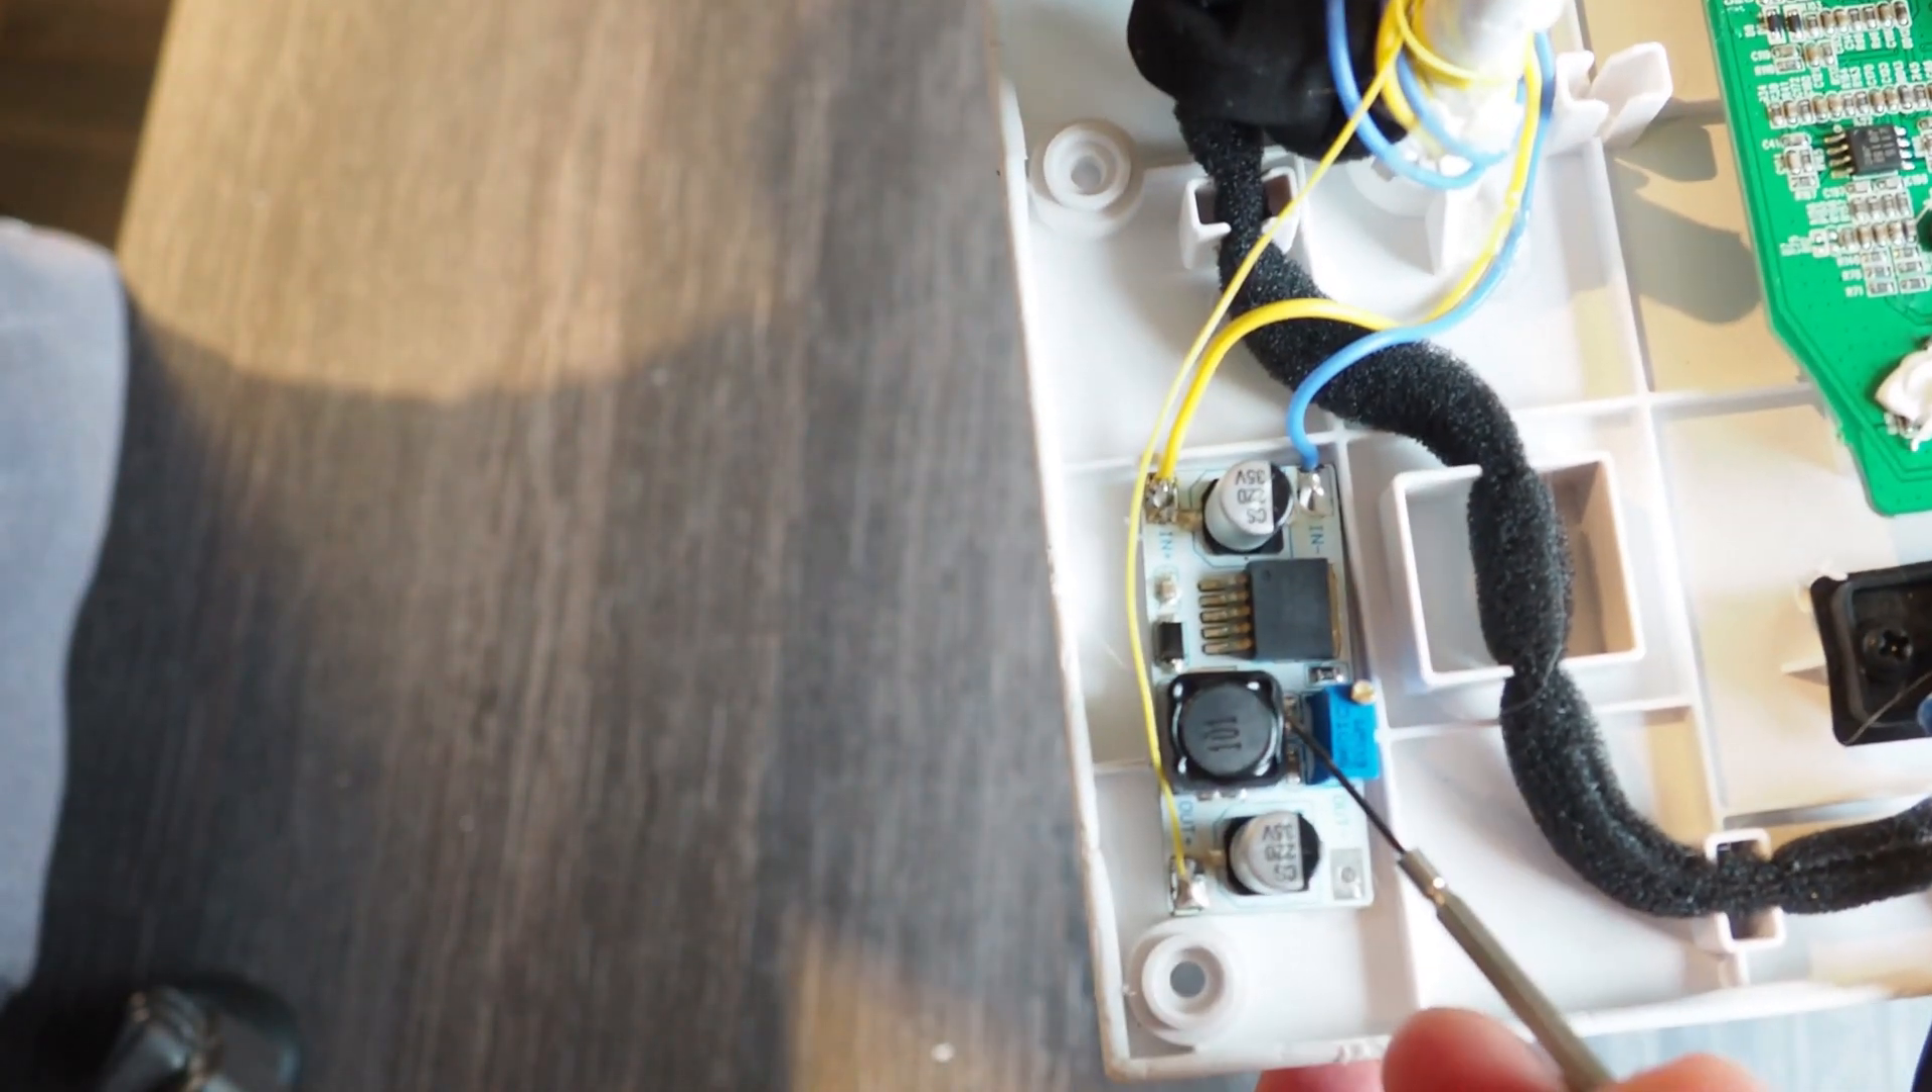I soldered two wires. One ground and one 18 volts. And to these wires. I connected this. This is the DC DC converter.